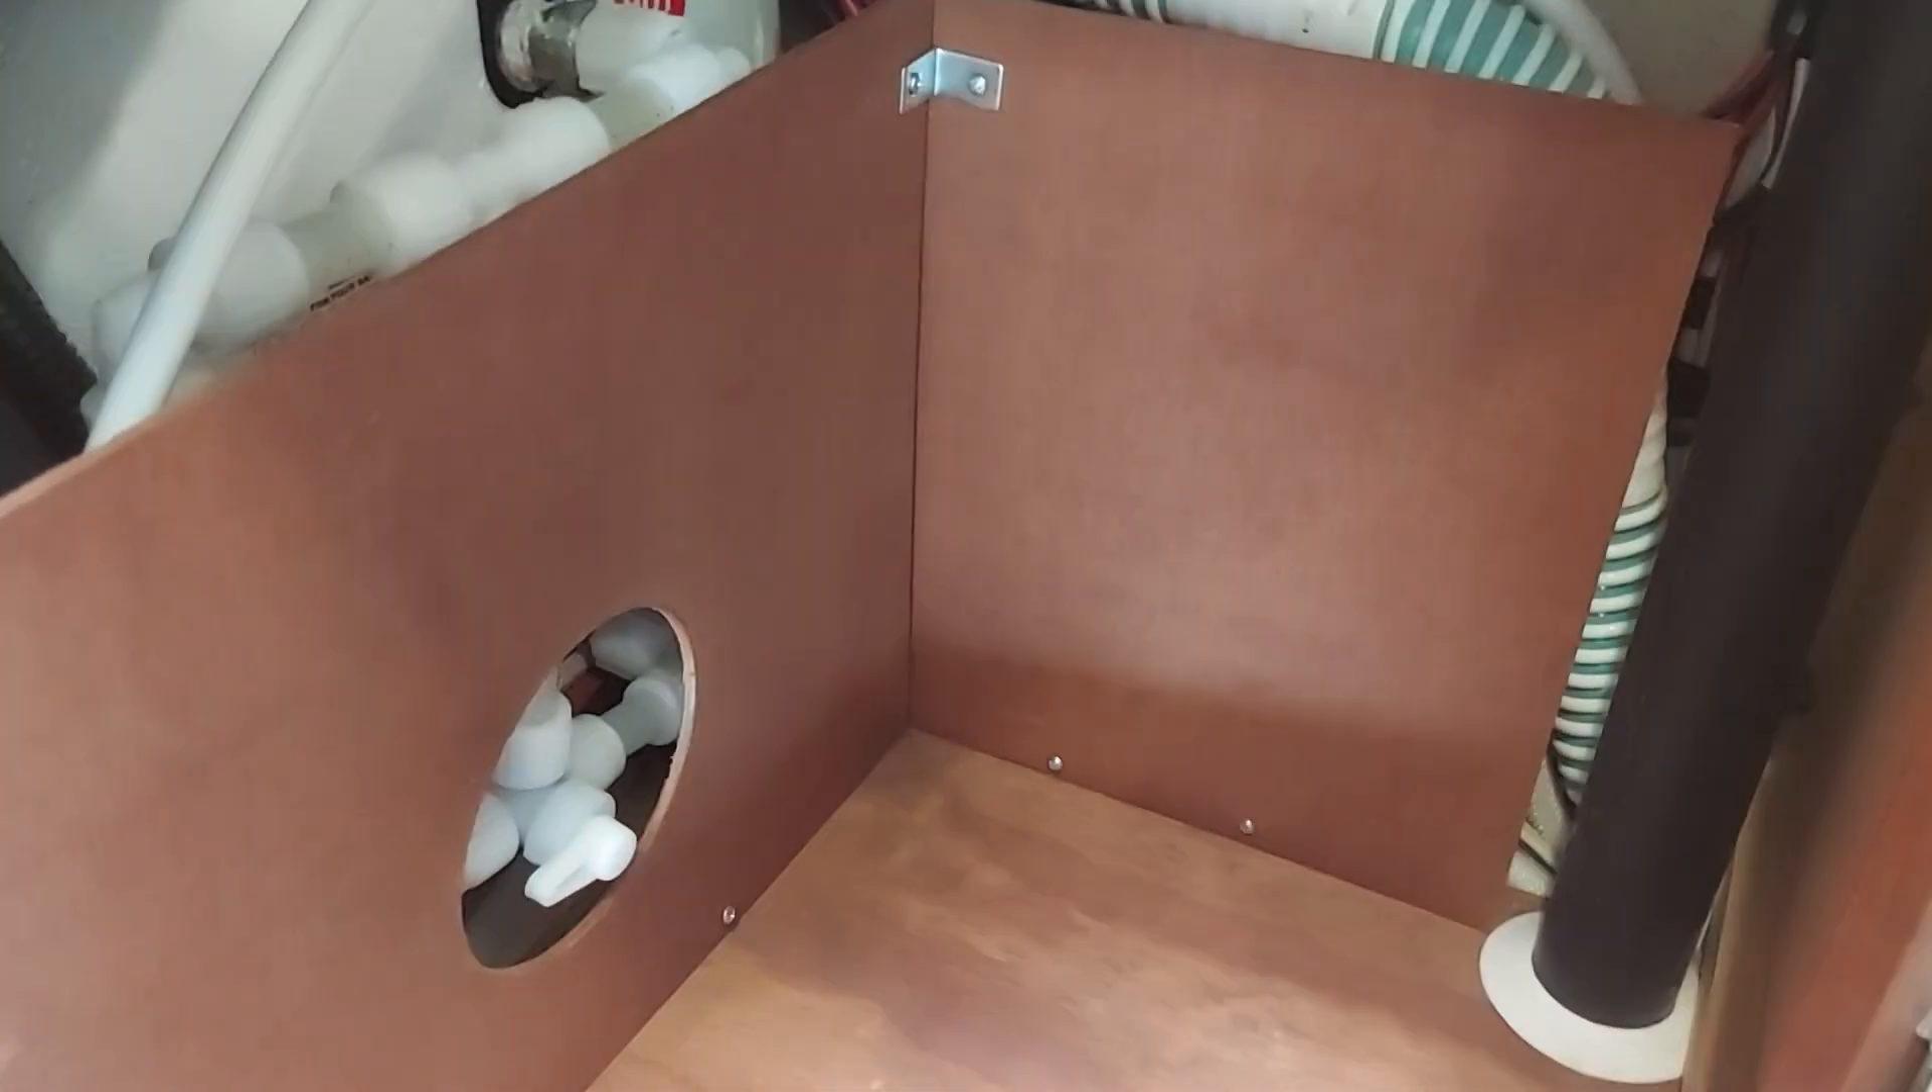We've reassembled the boards on the back there. So we're all done.